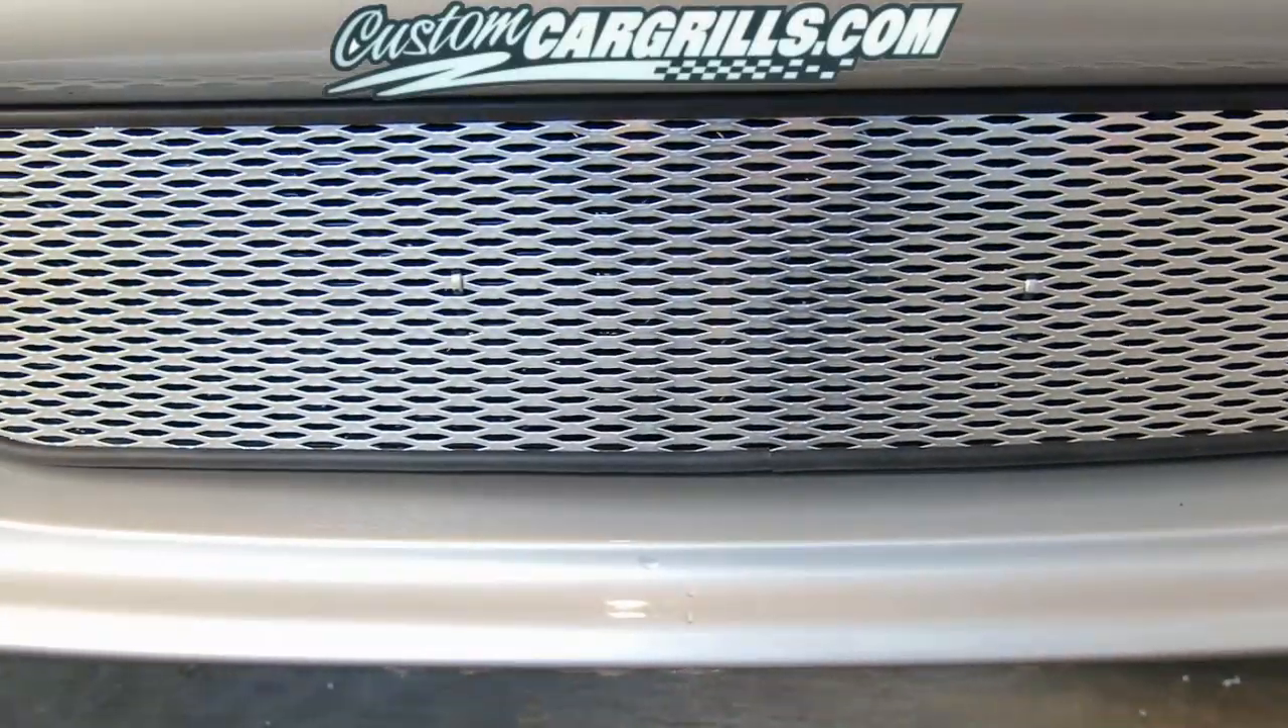Here's the final grill installation and as you can see in this close up, it looks great even just a foot away from the vehicle.